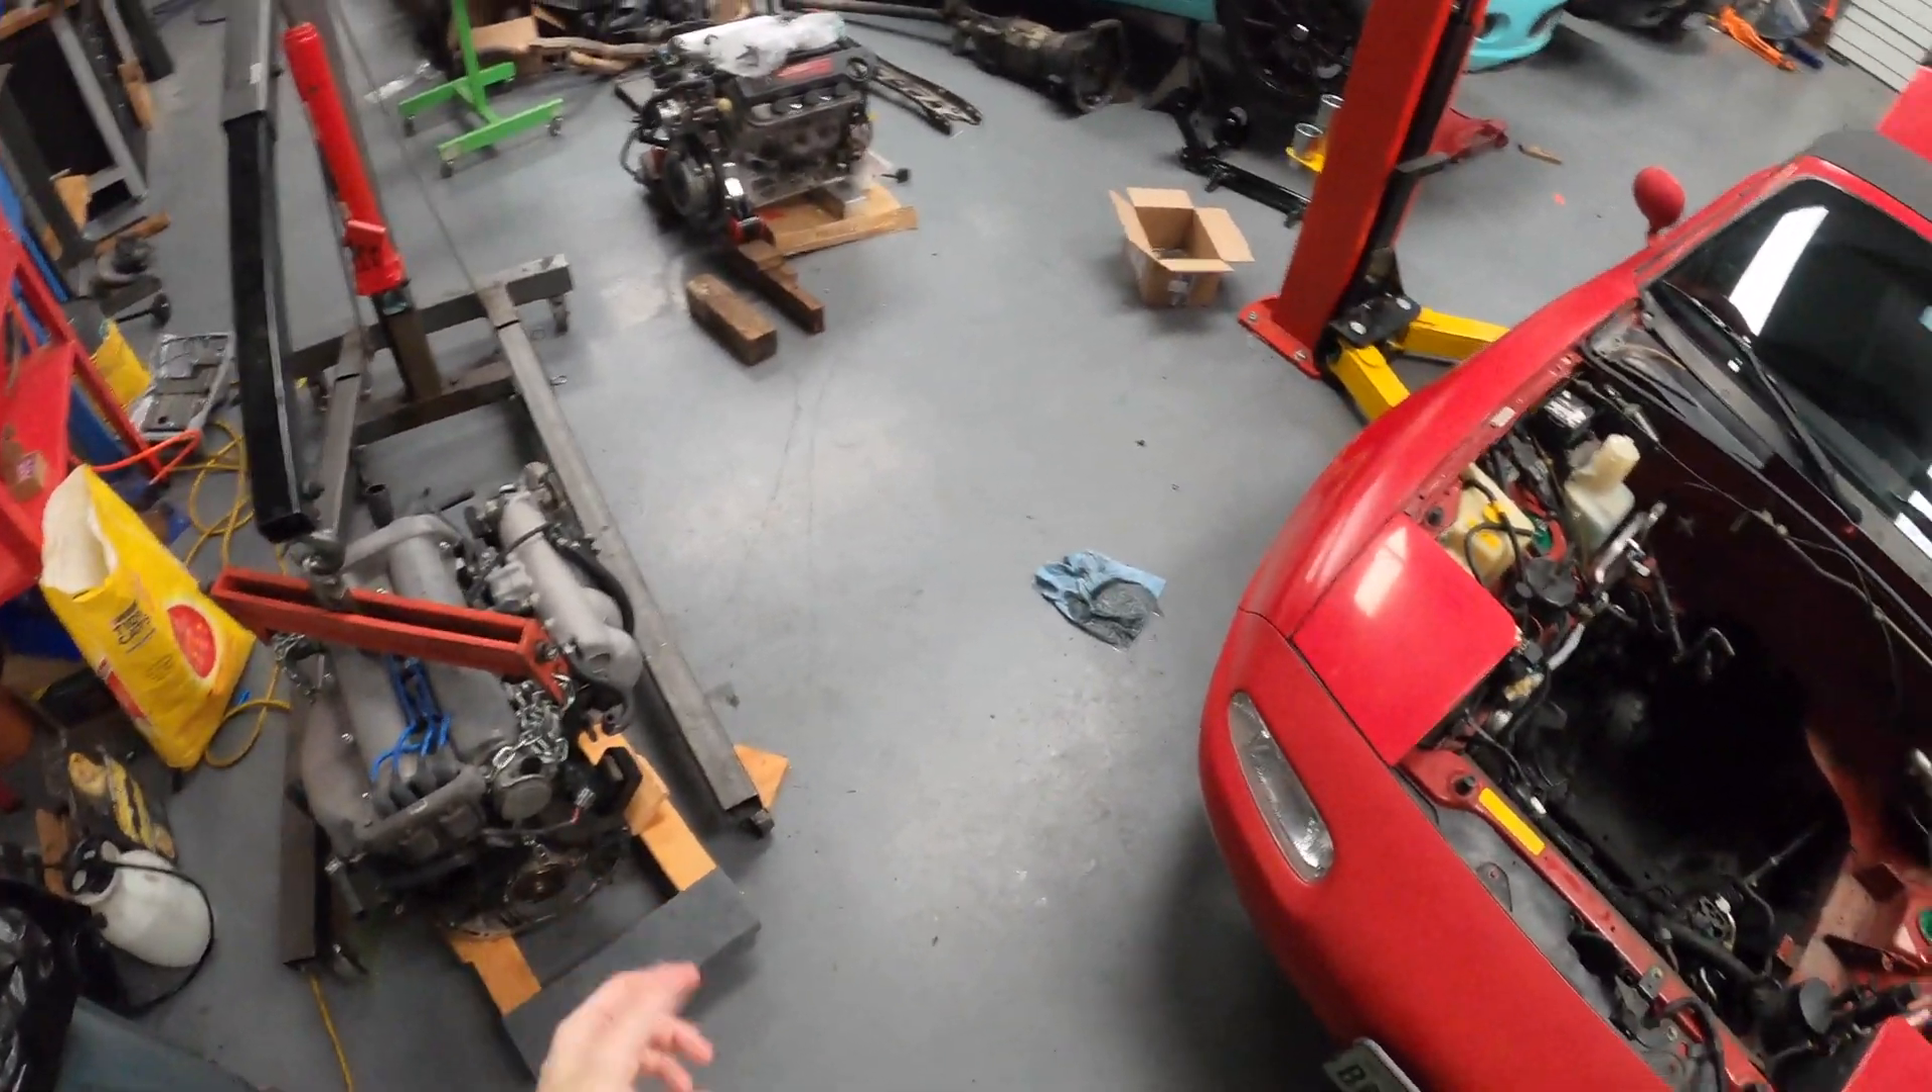We have removed the motor, rather, I have removed the motor.